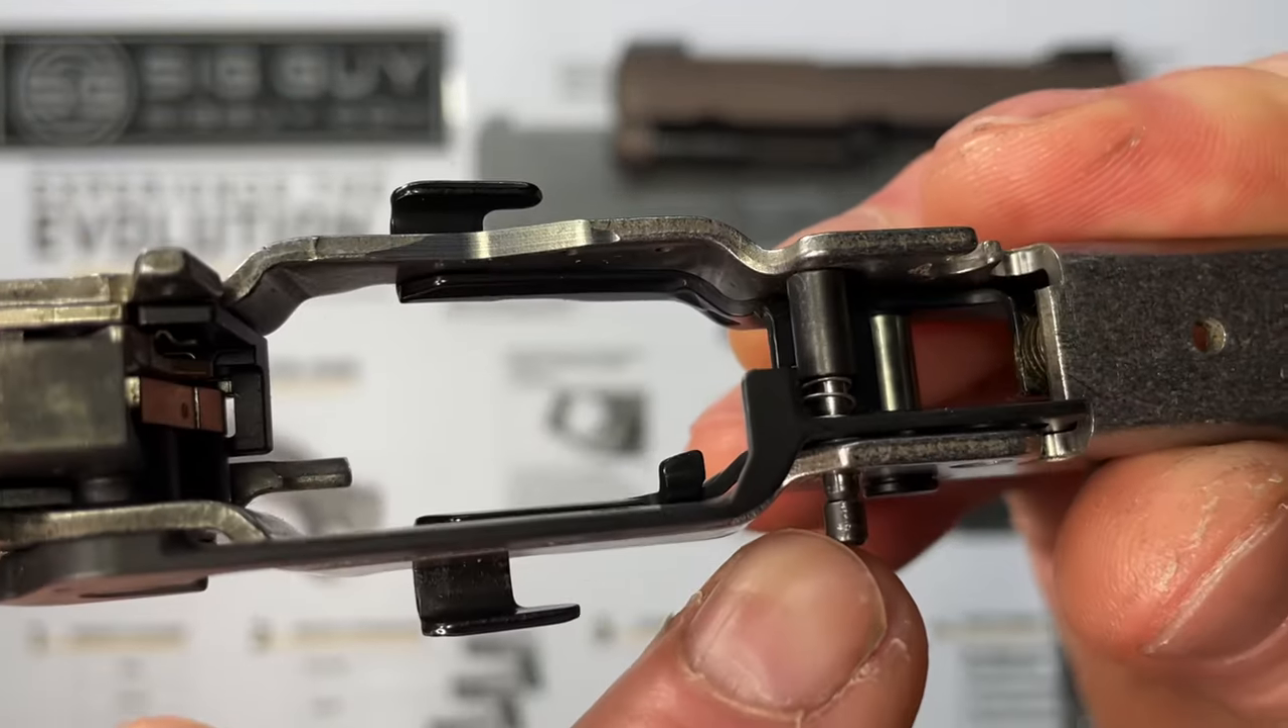As you can see the pin is not all the way in yet.